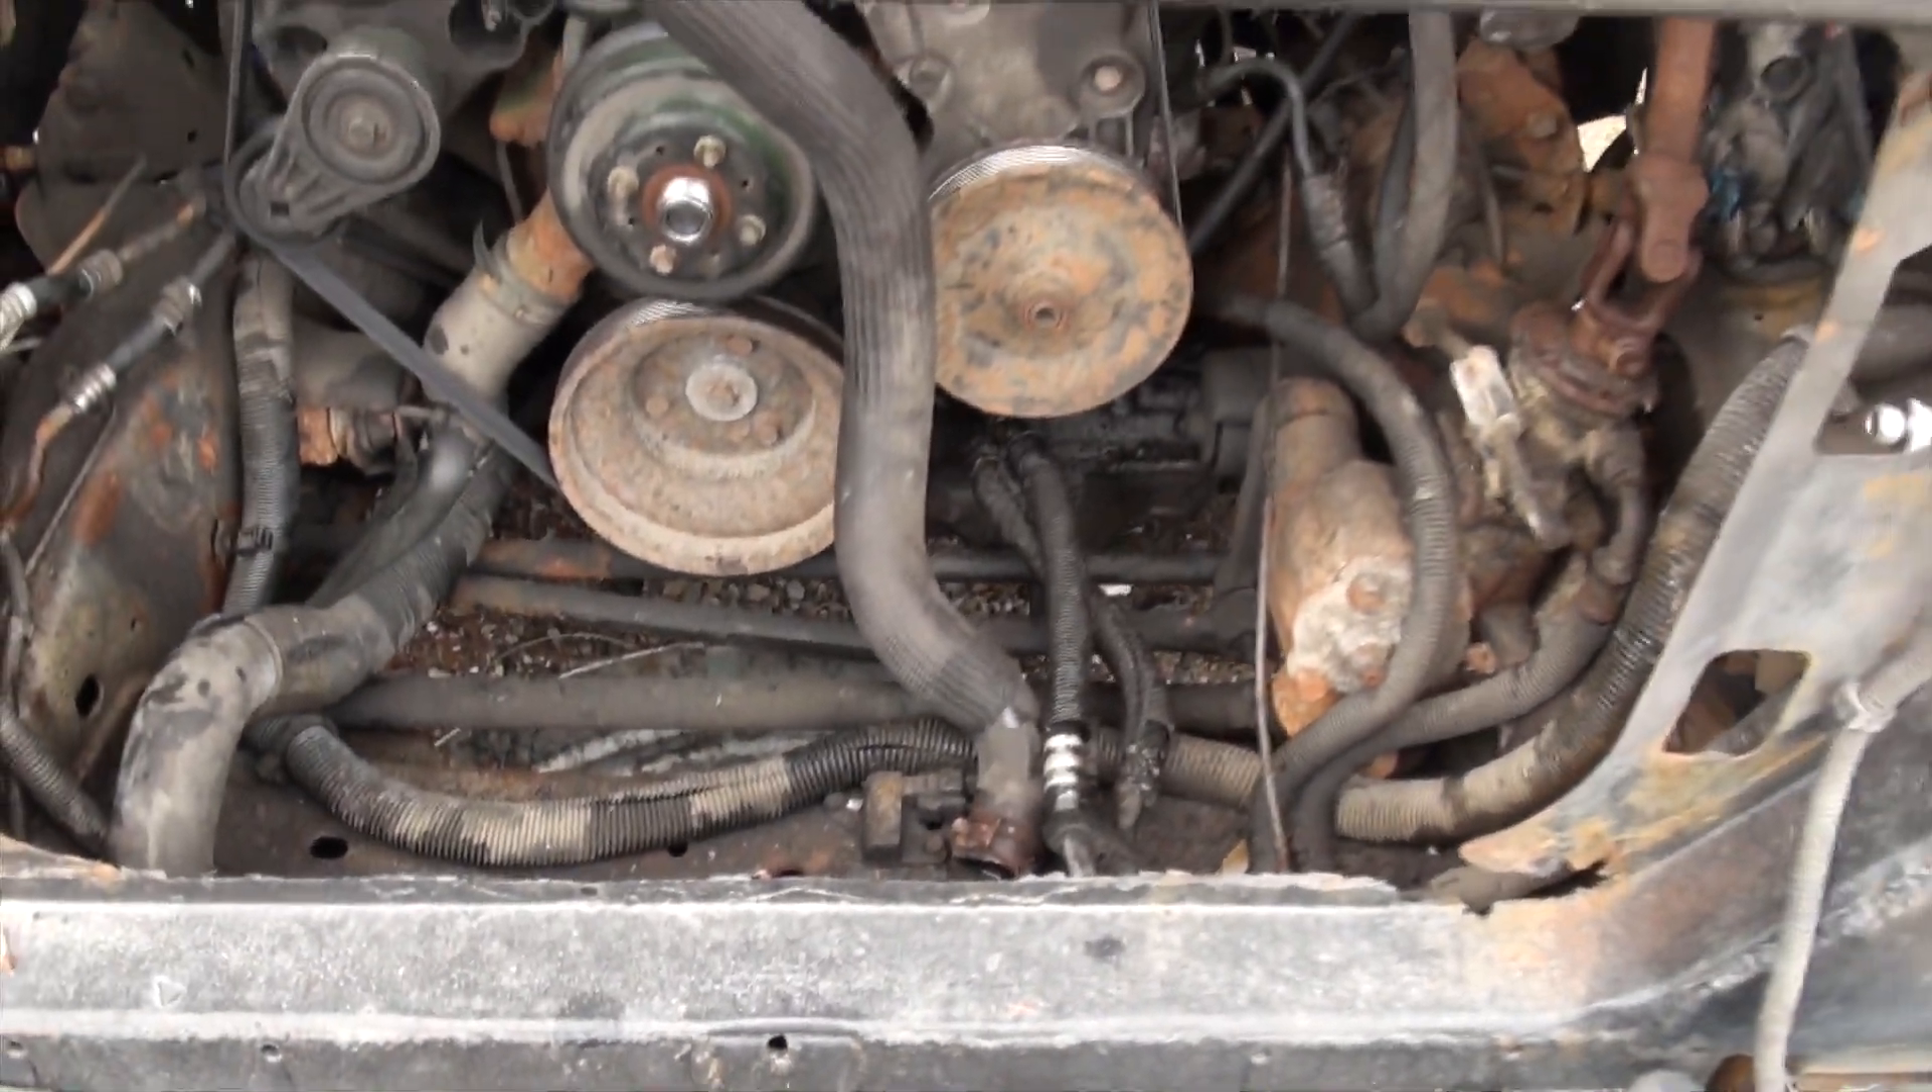Here's the front of my engine with the fan and fan shroud and rad and all that stuff removed.